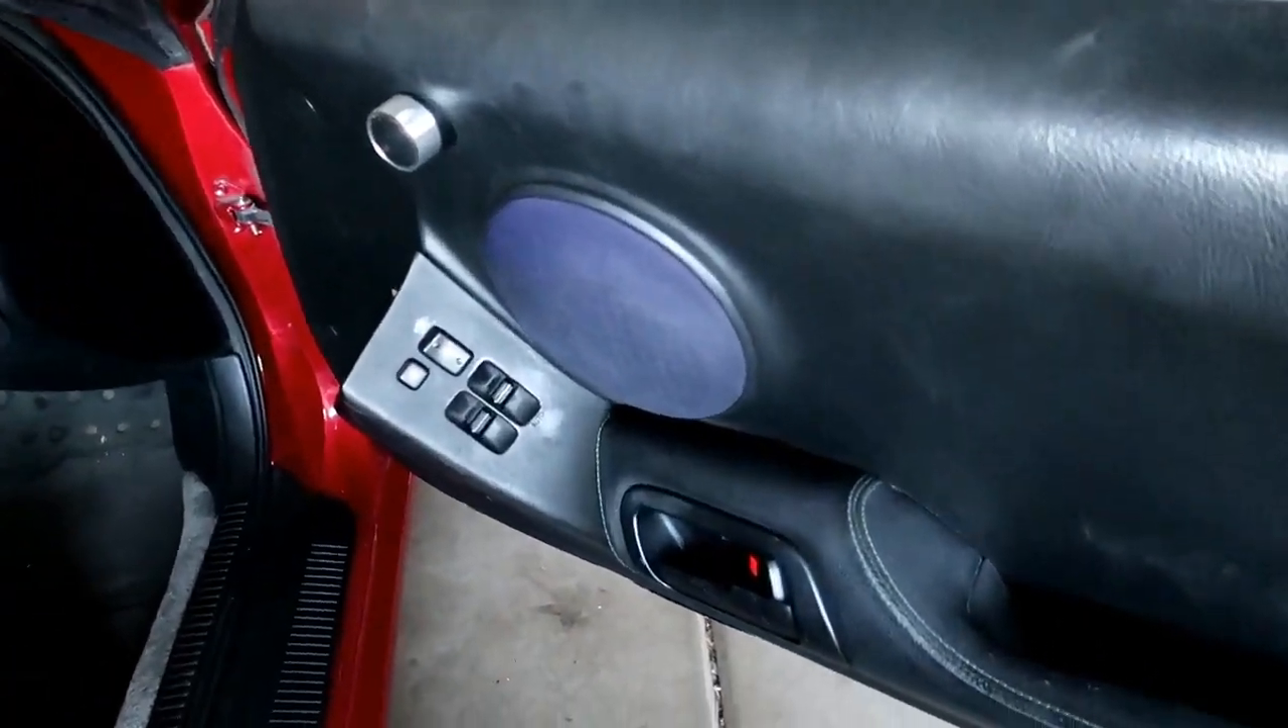The door speakers are in. Door panels are back on.